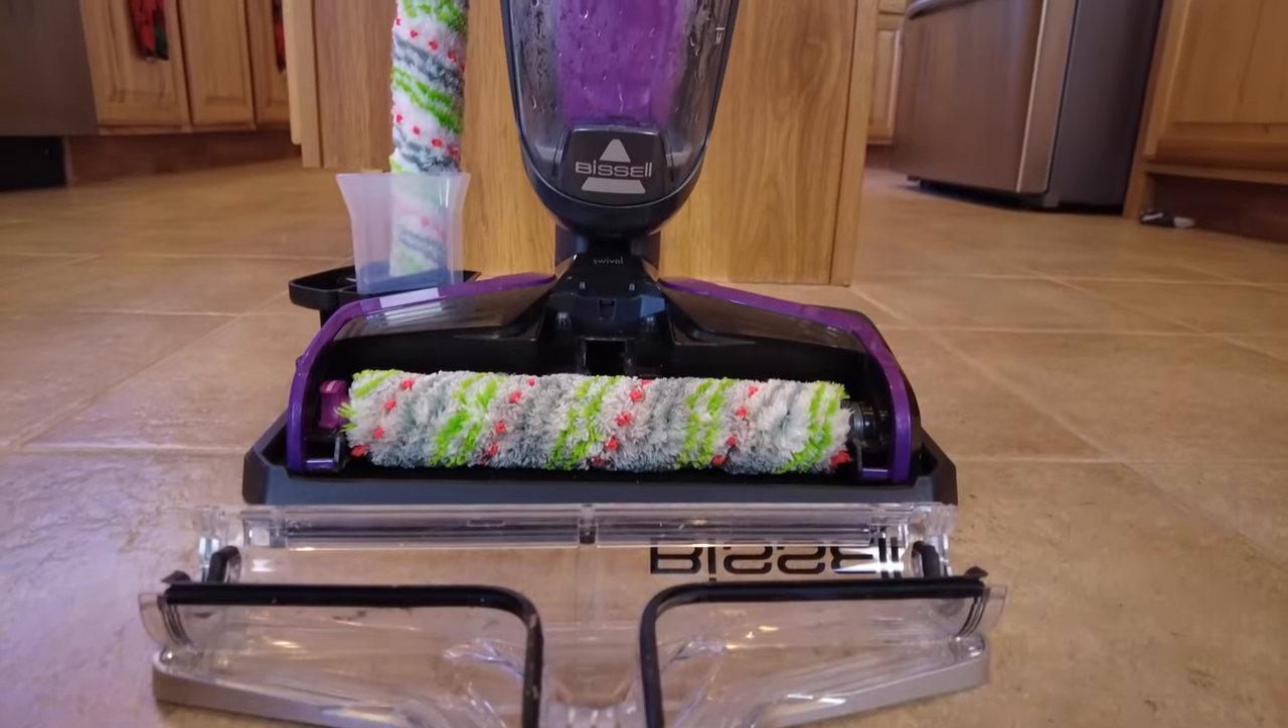The agitator or the brush is in place.